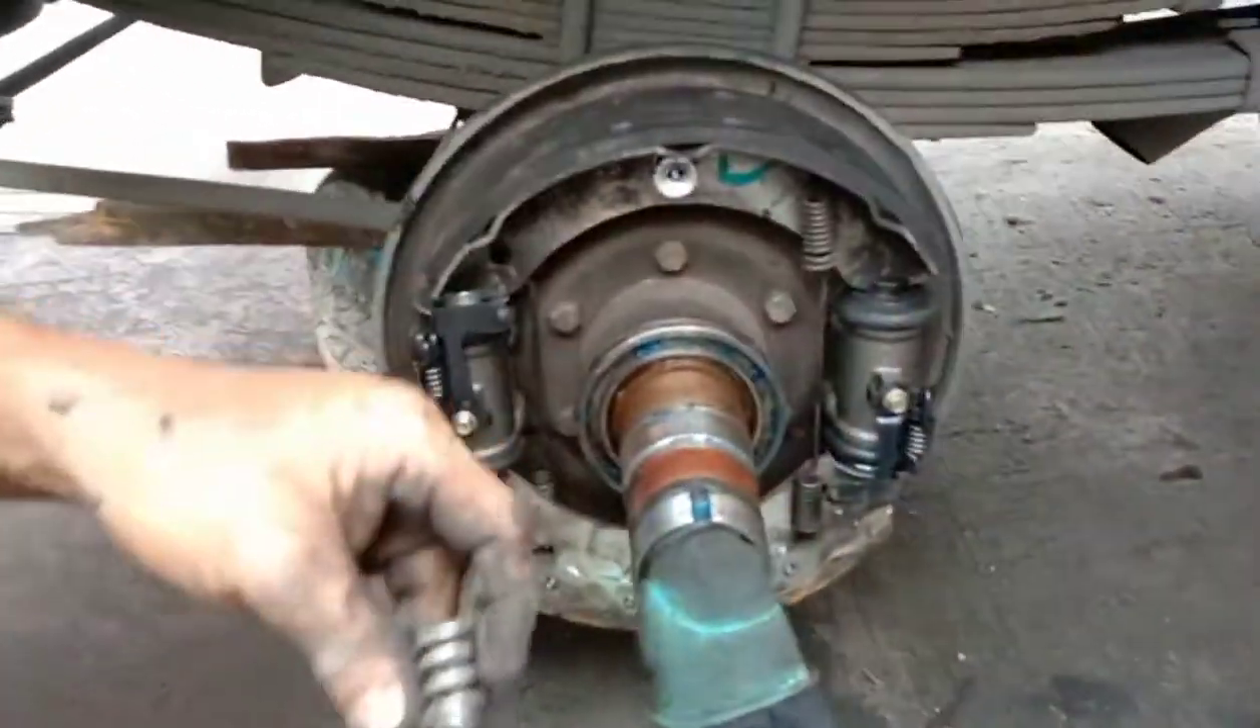Ayan po nakabit na po yung dalawang brake cylinder.